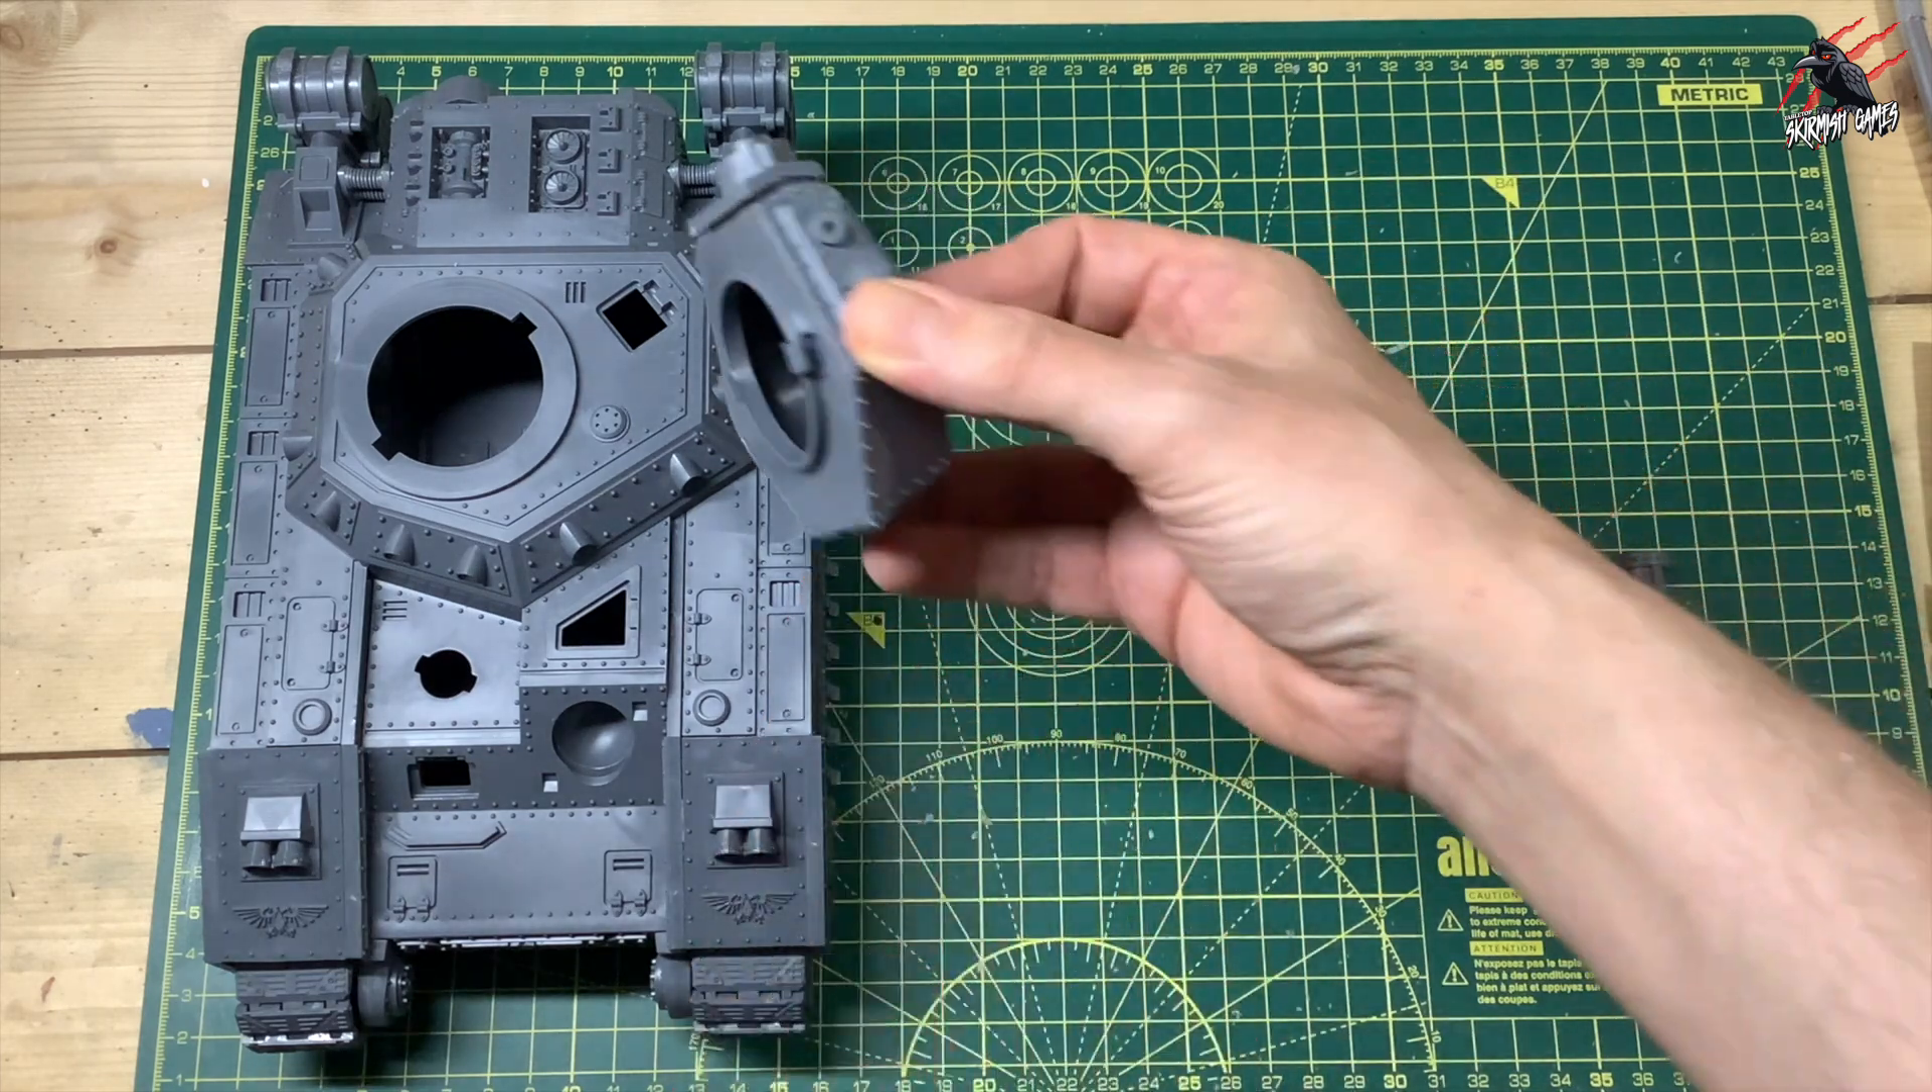And then for the turret I haven't glued that on because we're going to need to put tank commanders and hatches on and have some options later on.